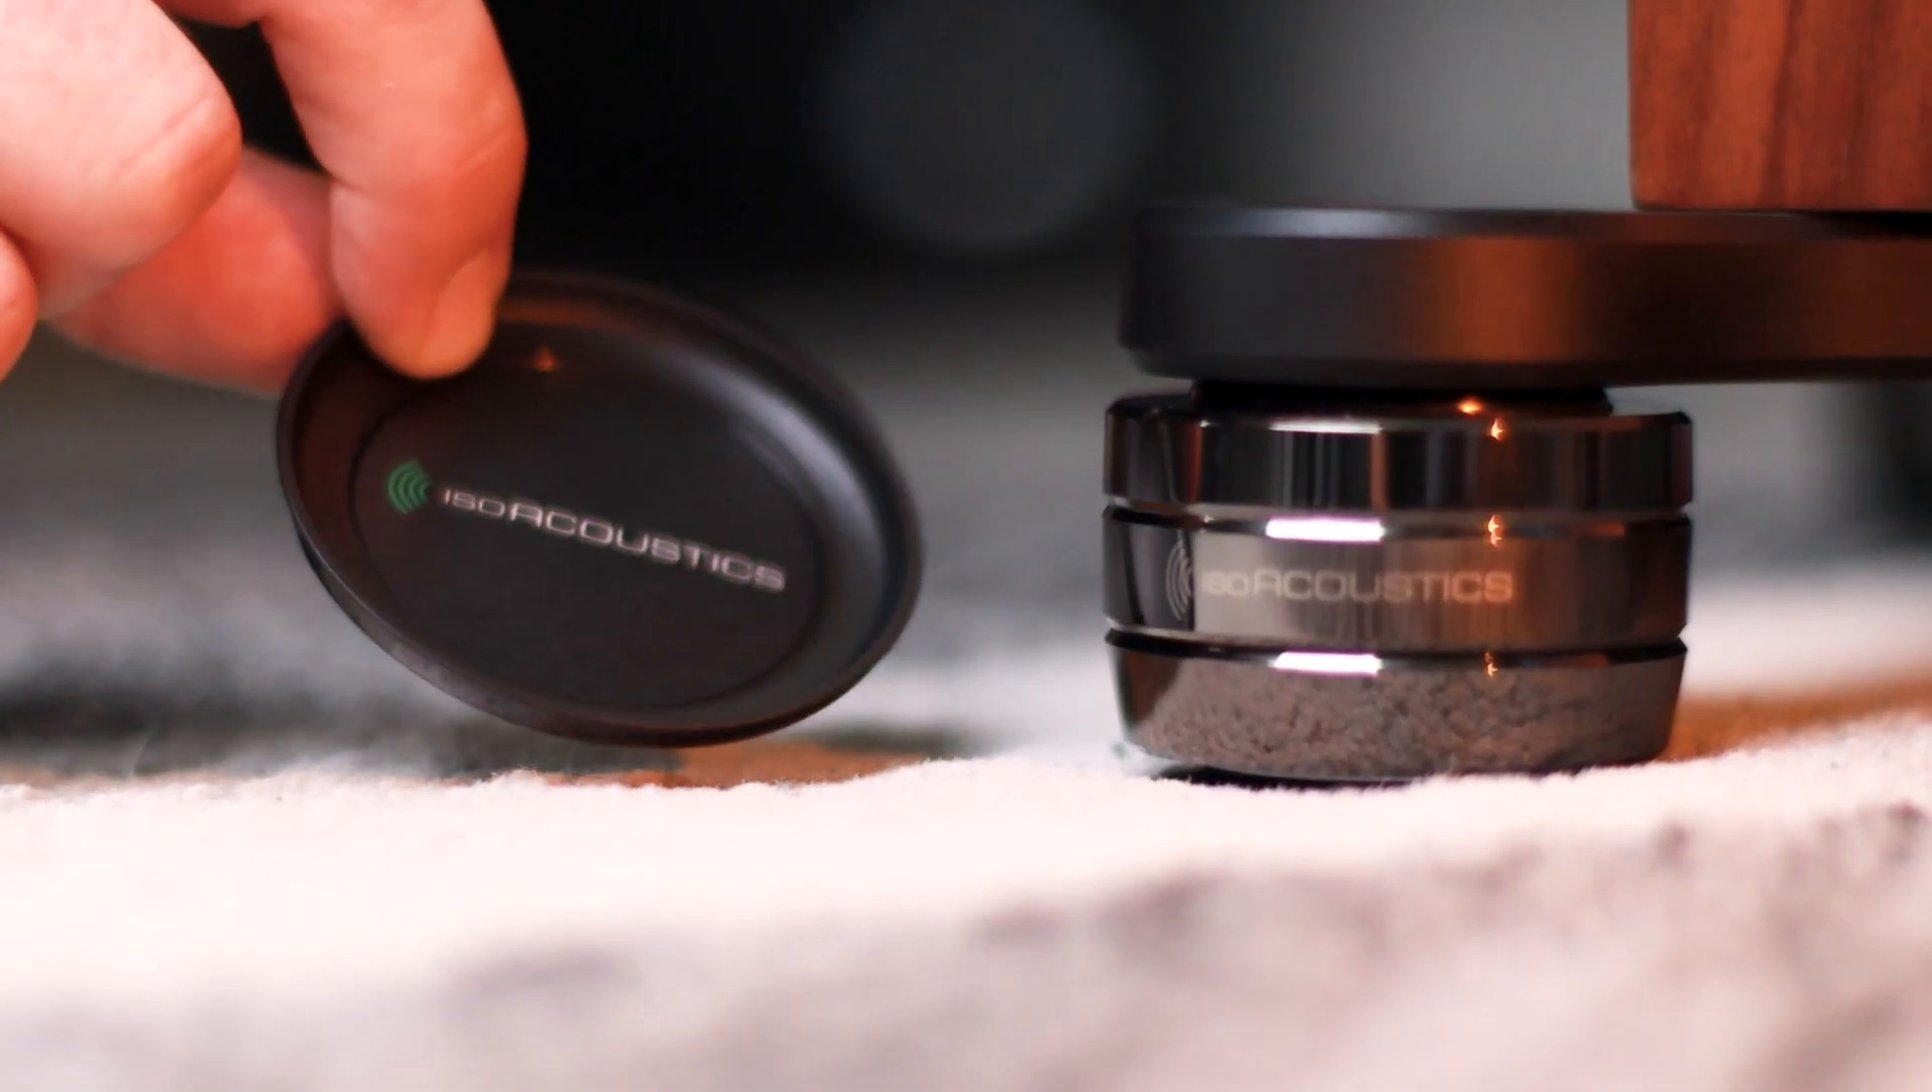Your Isoacoustics Gaia NEO isolators are now installed.